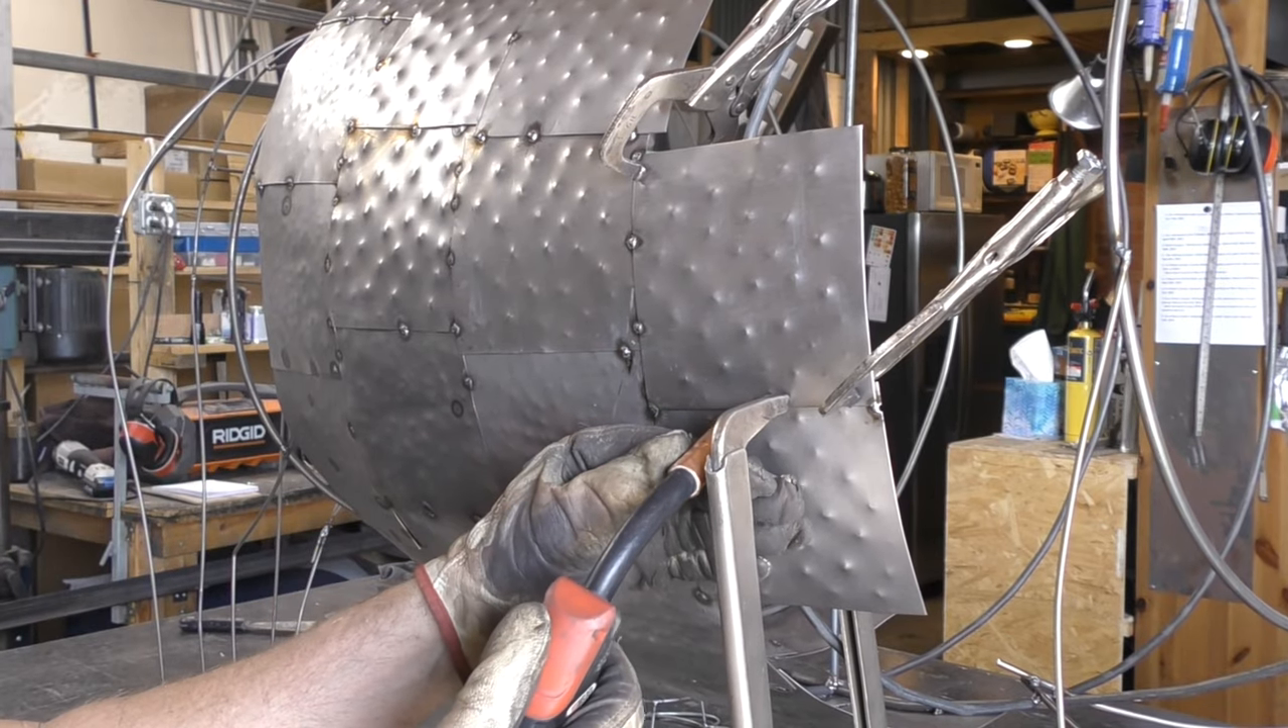I've got a wire frame here that I had first created and now I'm adding these little plates to kind of create the skin and I need to do hundreds more.